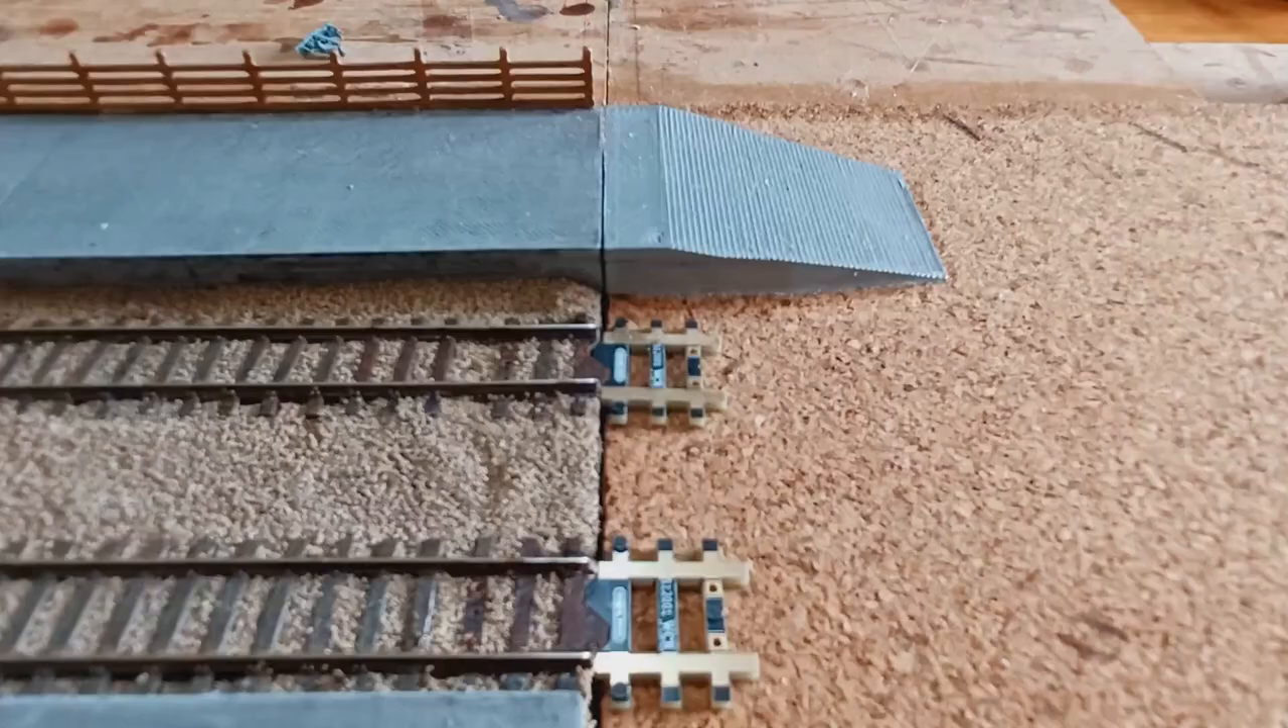This ramp is lined up perfectly with the rest of the platform, but is attached to Module 2. There's two connecting pieces sat here, ready and waiting to receive track to go in that direction.